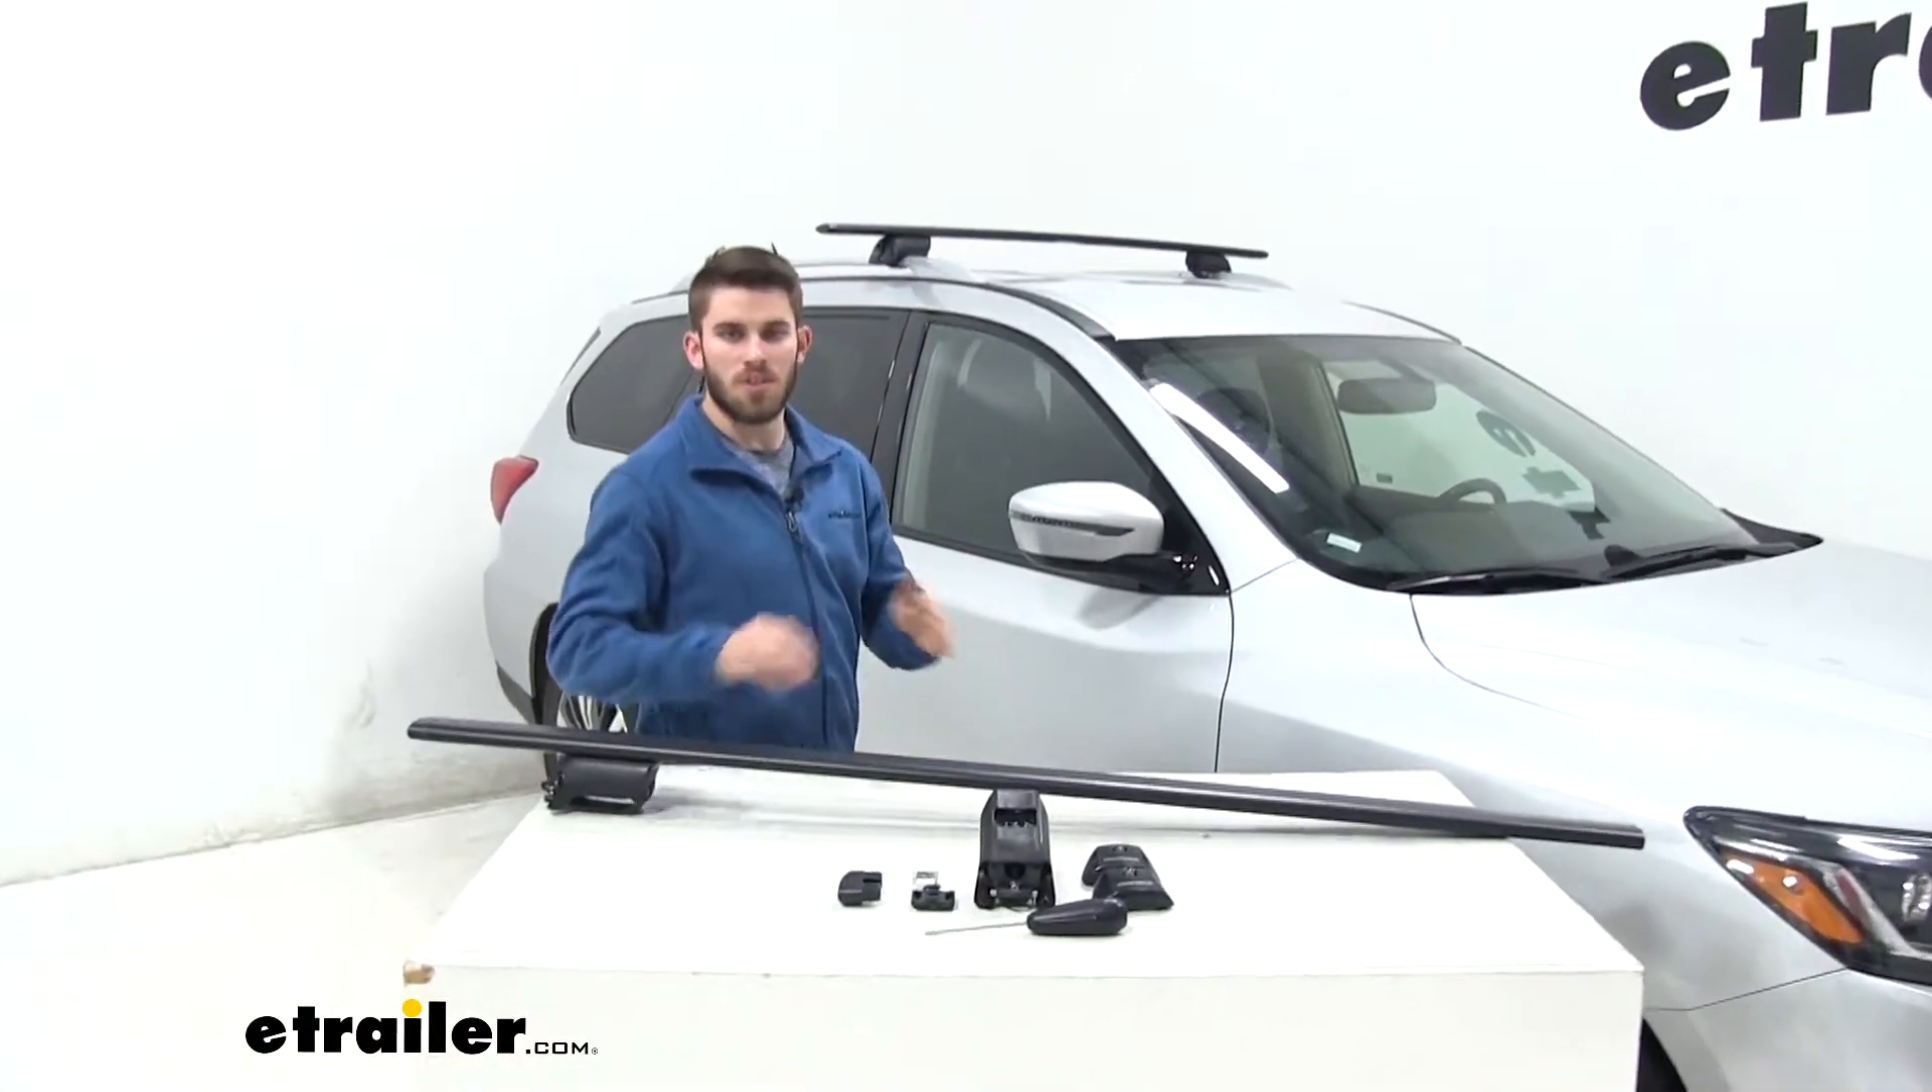You see we have our front crossbar in place.